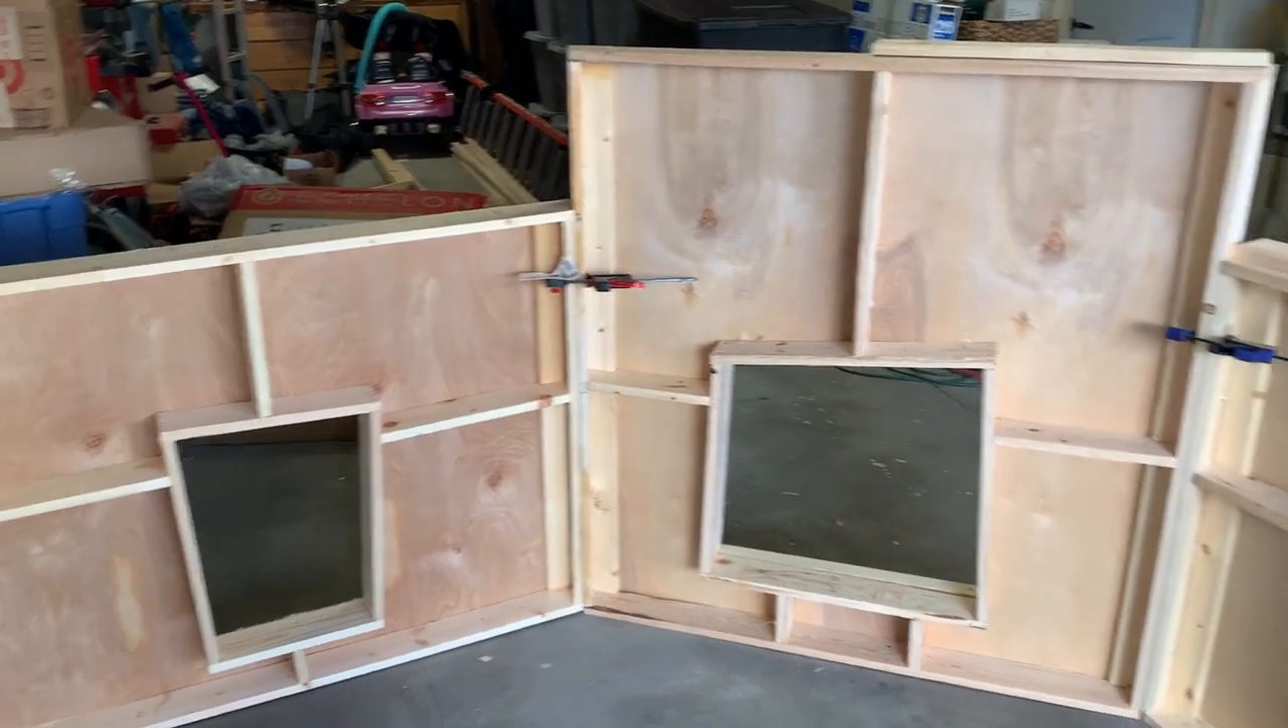I framed the perimeter out and then I laid out how I wanted the windows to look.